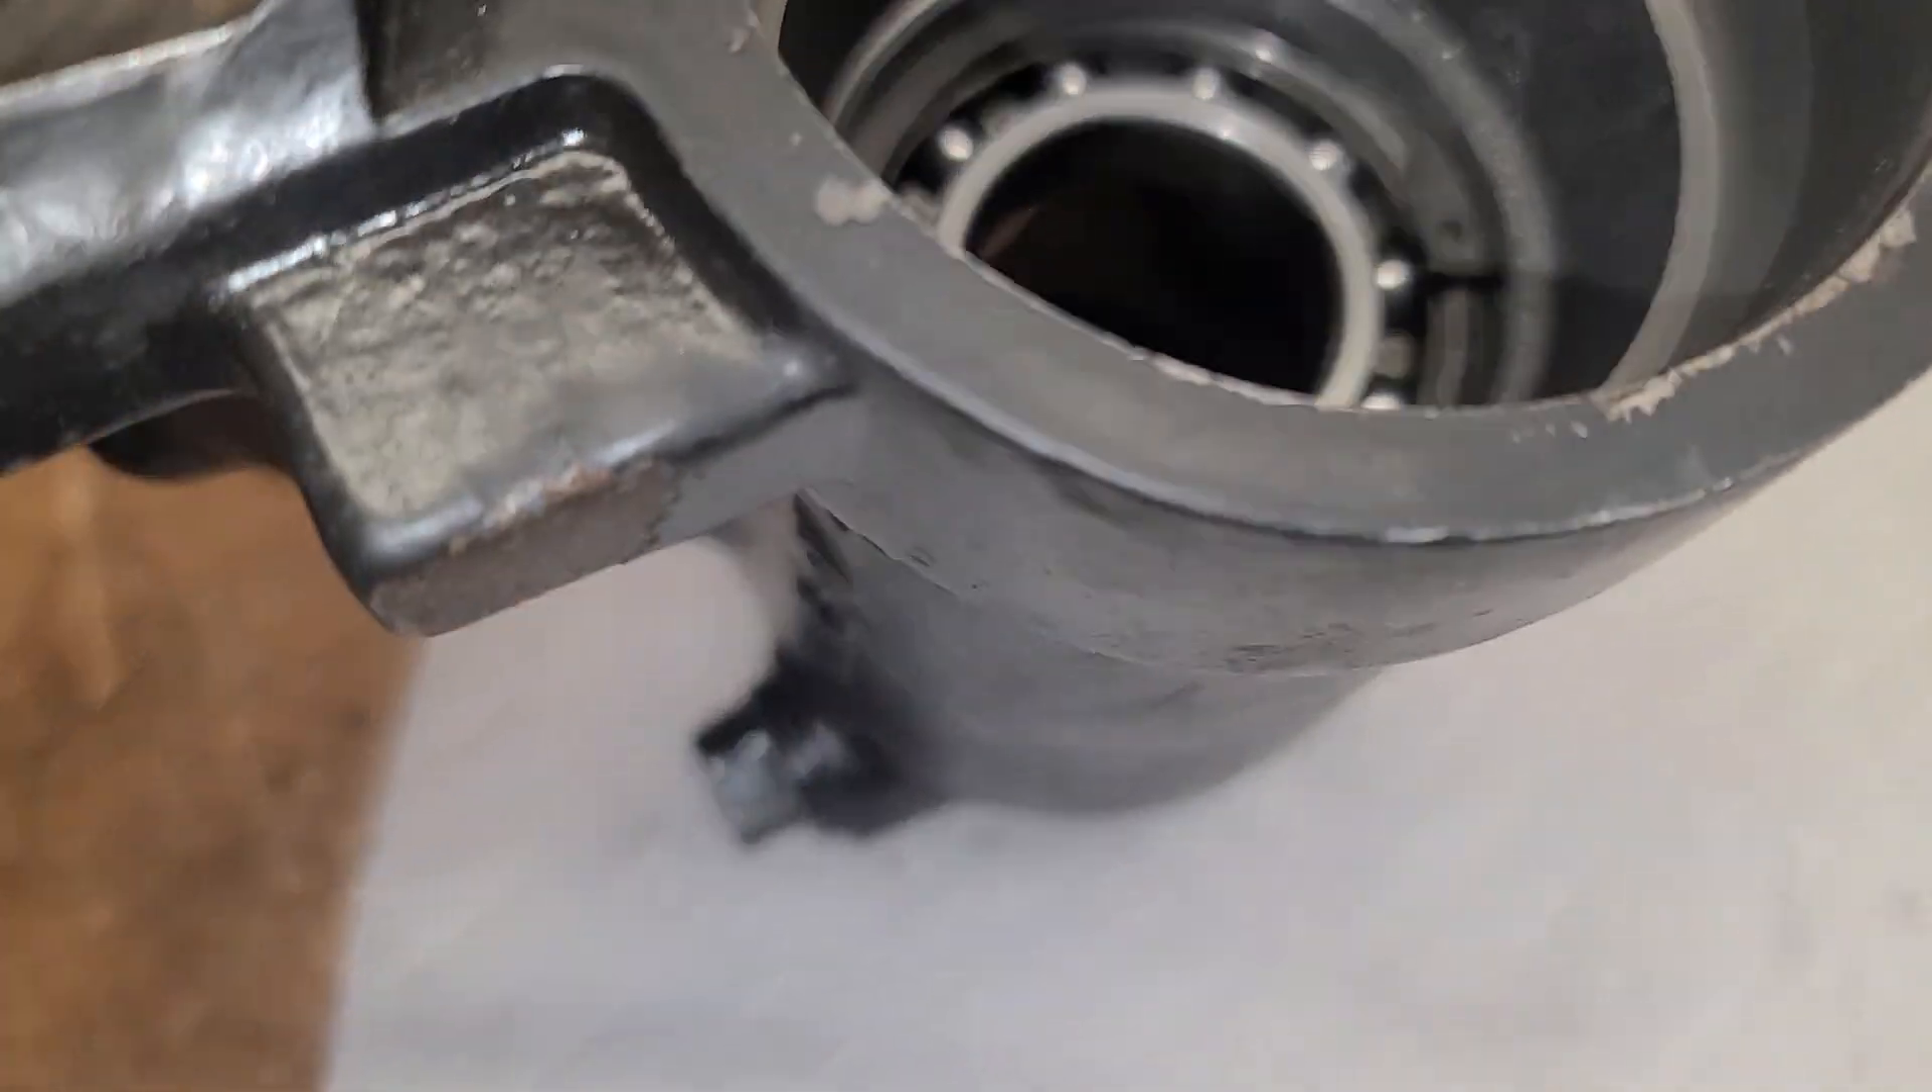I've taken everything out except for this one bearing.